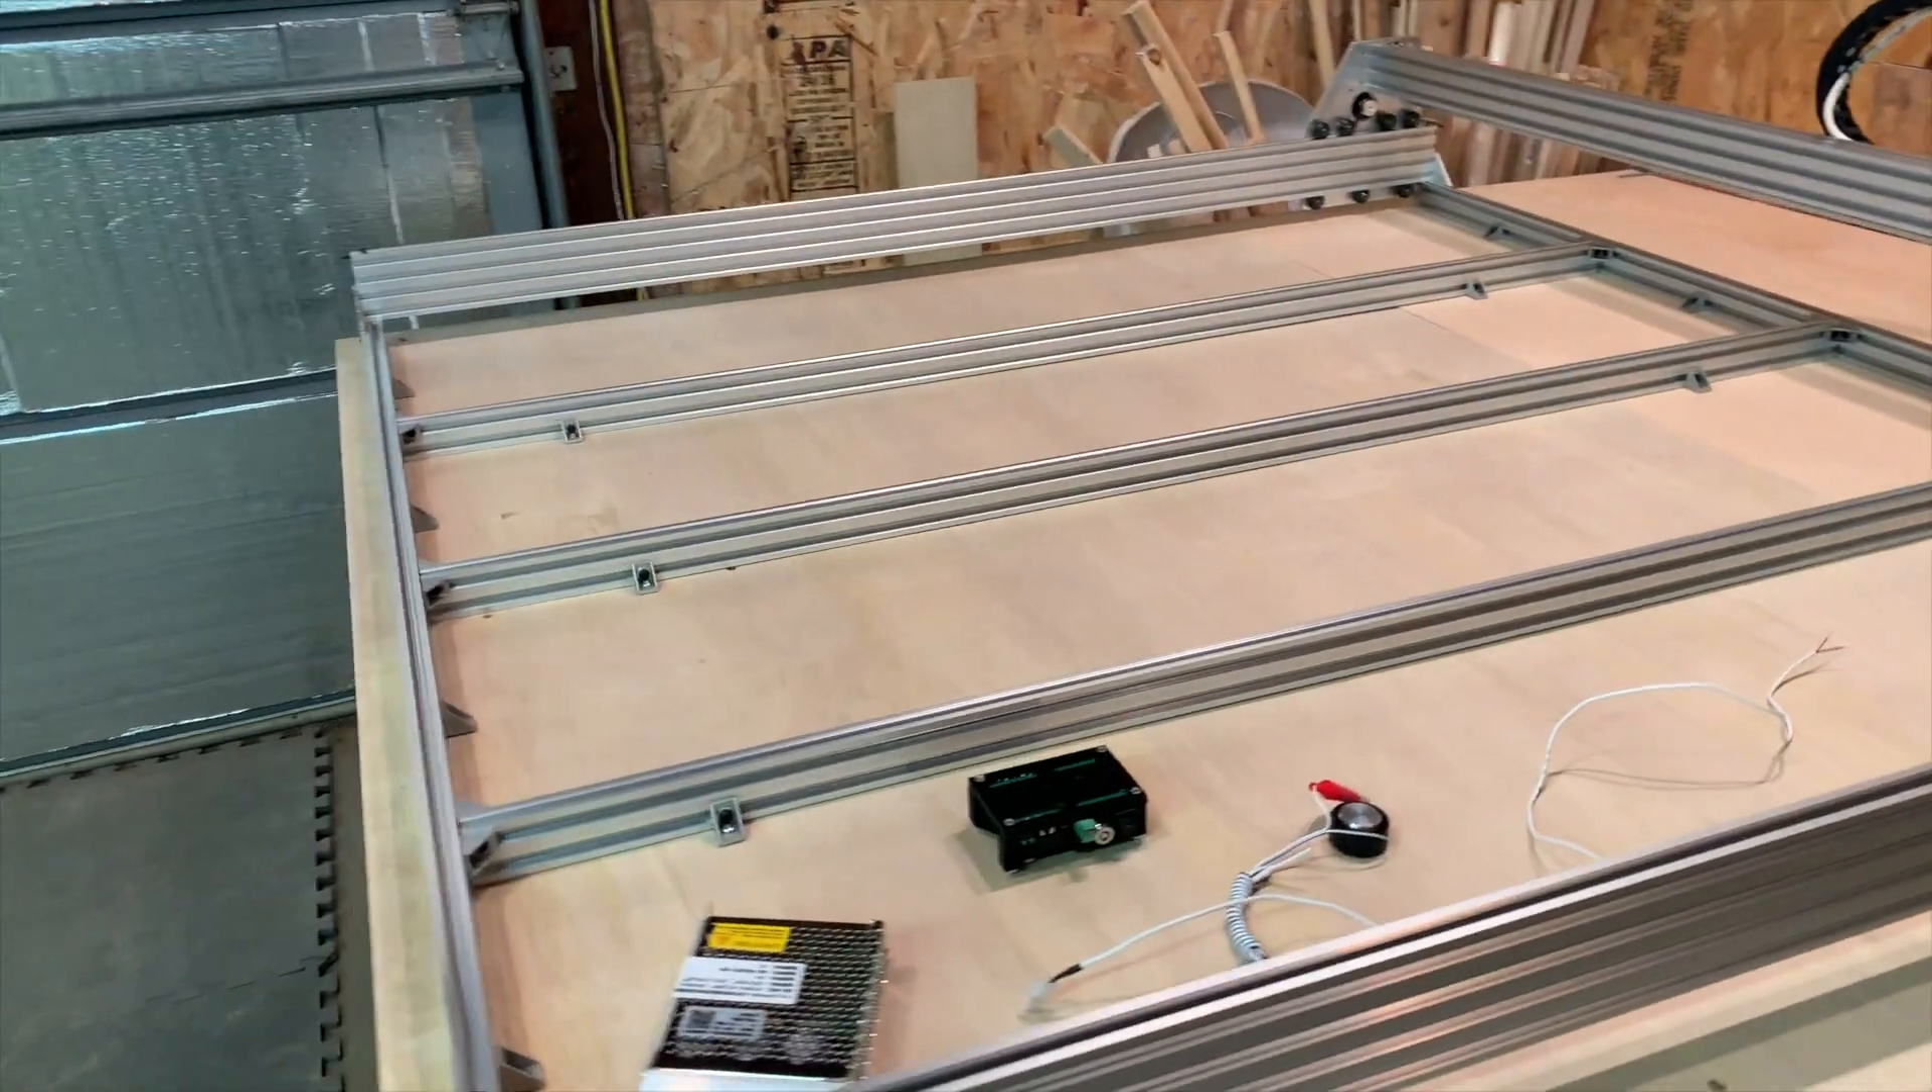Here is the platform right now we still have to put in the half inch mdf.